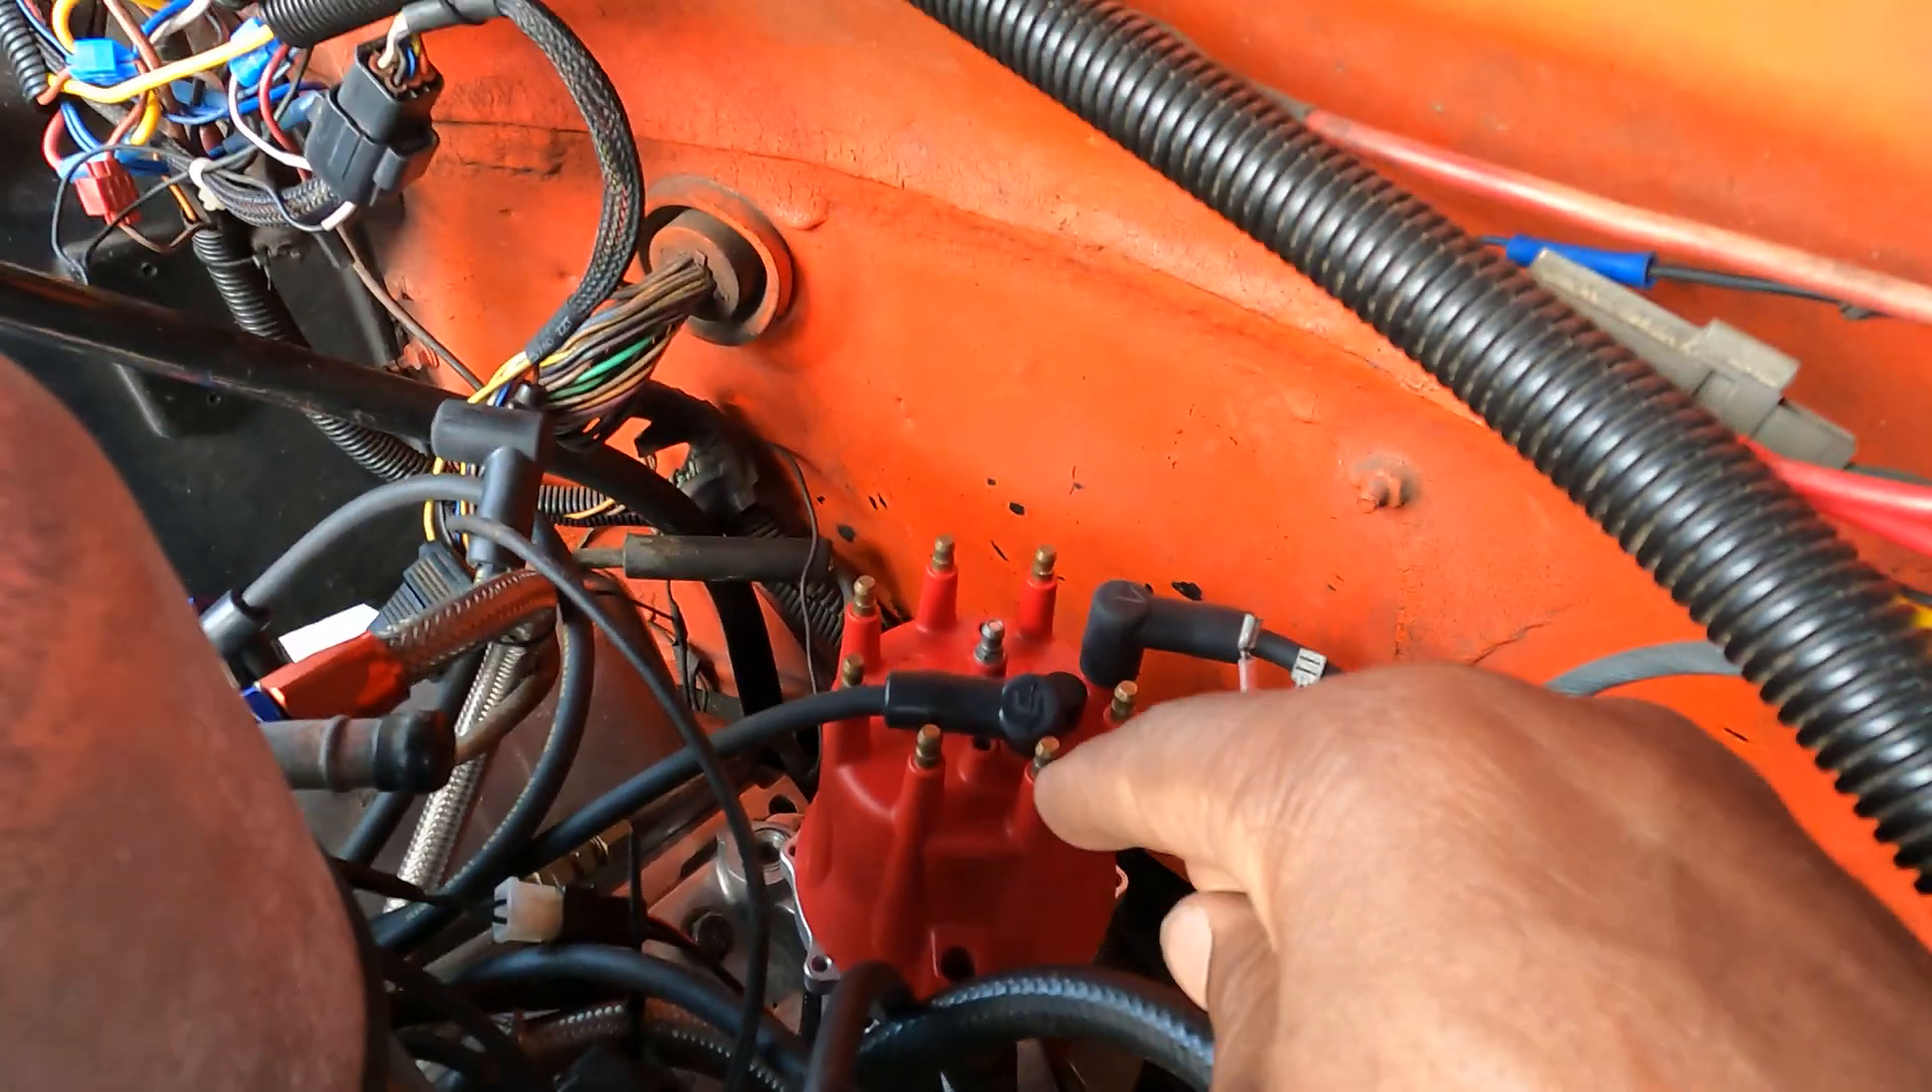All right gang check it out we got the distributor cap in place.